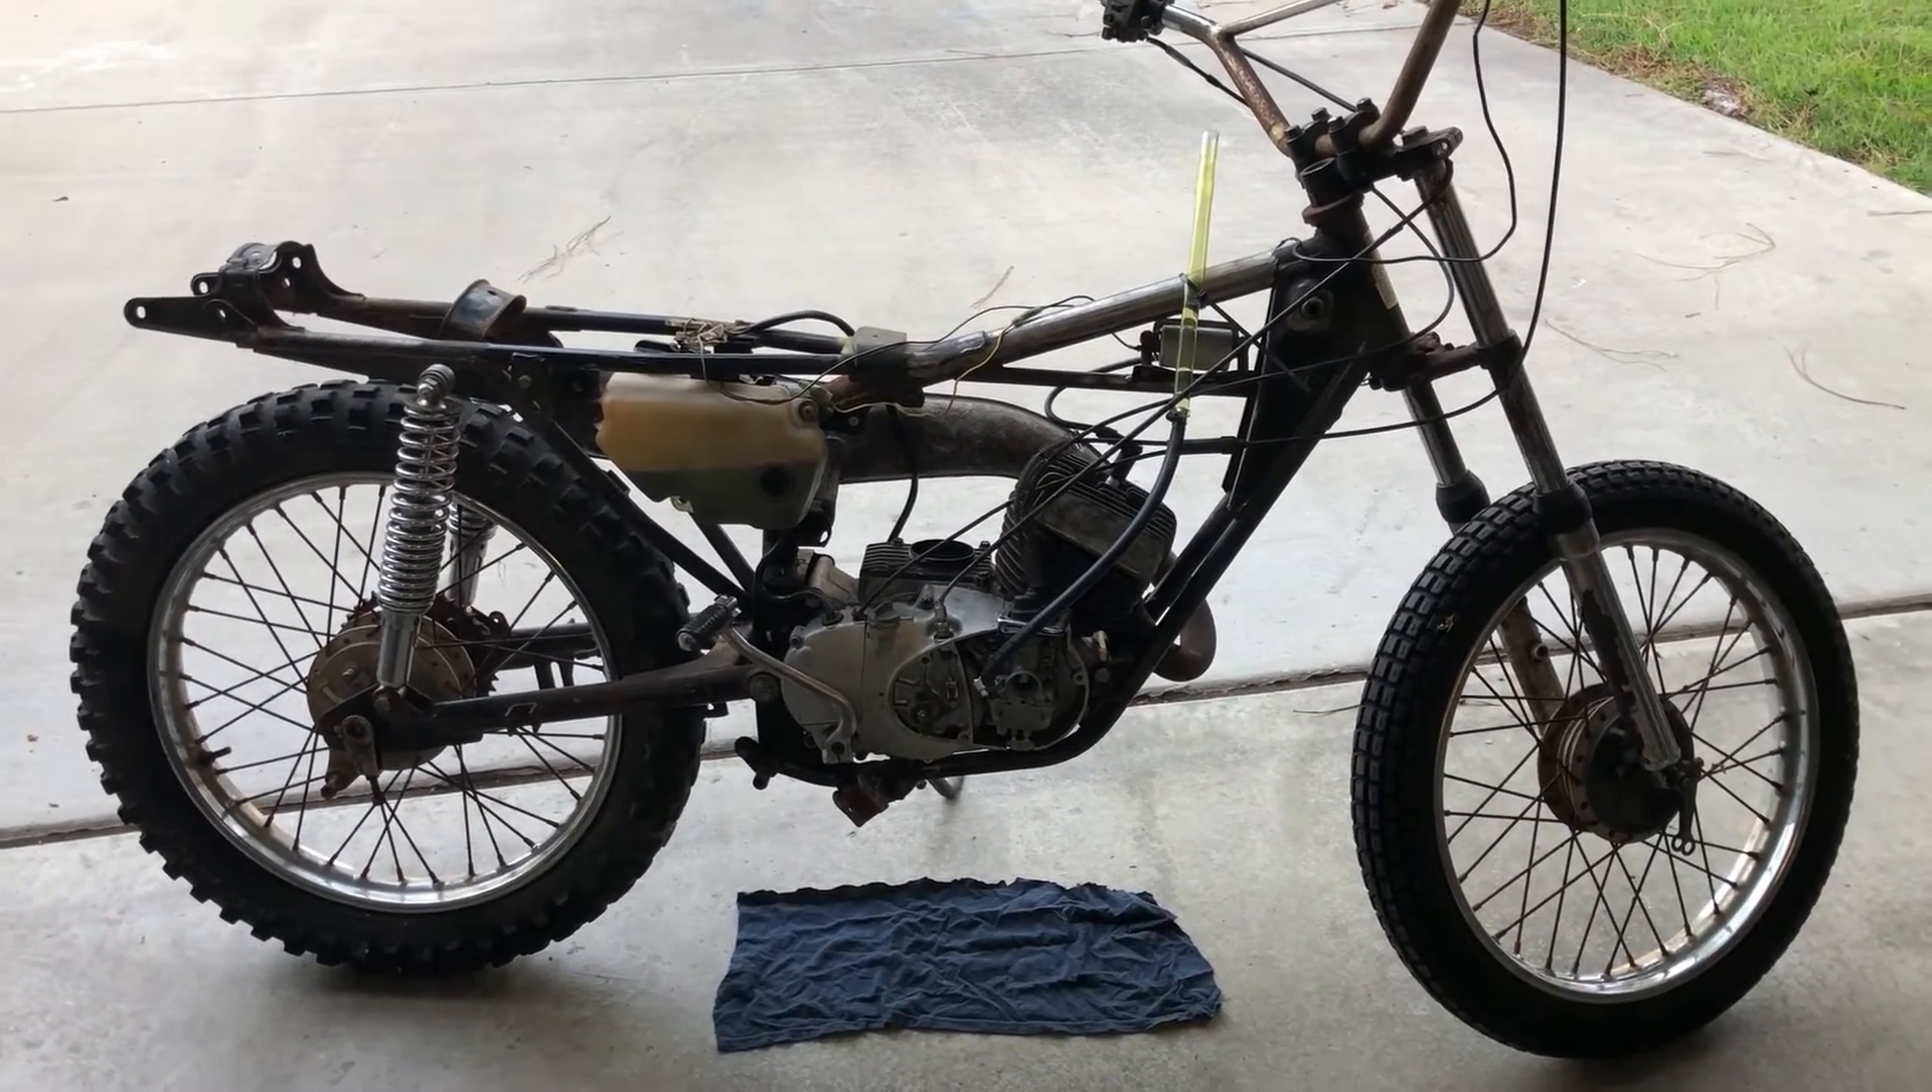I have a makeshift gas tank which is just that tube because I don't have a gas tank here yet.